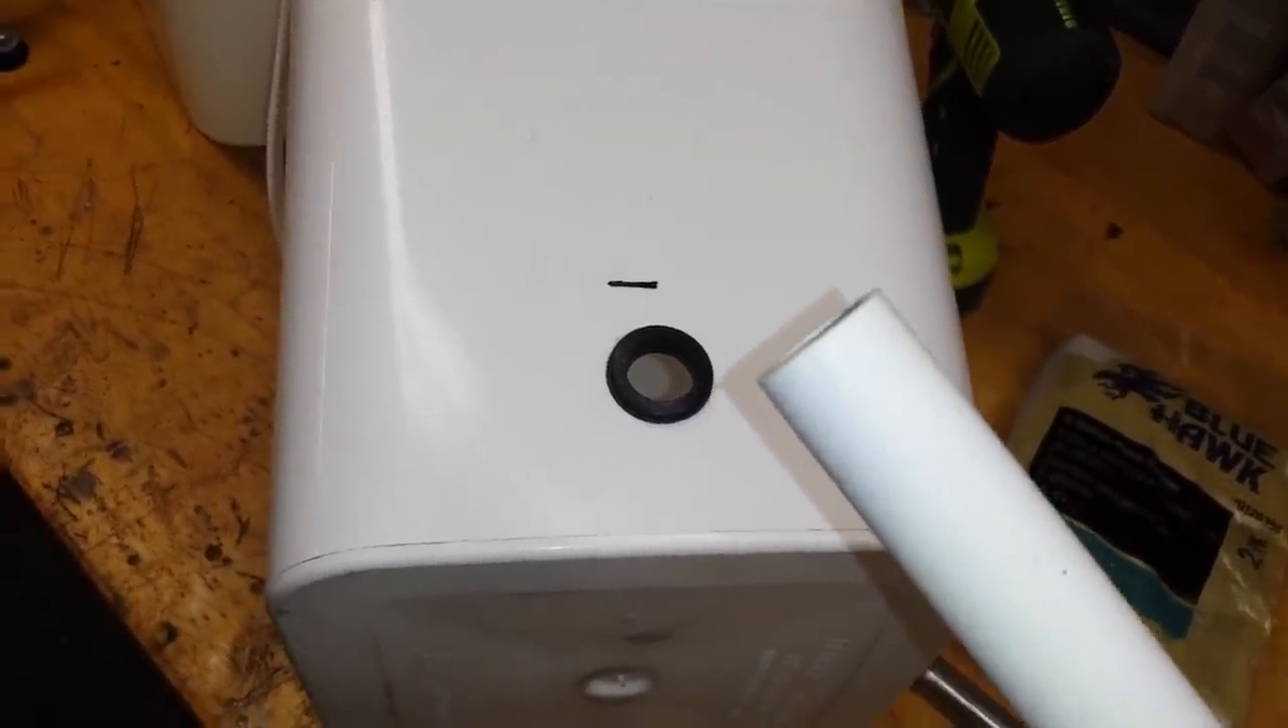I've got my grommet in the hole. I made sure and checked it and made sure that both the sides of the grommet are overlapping the plastic on the outside and that it's got a nice, that I've pushed it all the way against the walls here. It's got a nice opening.